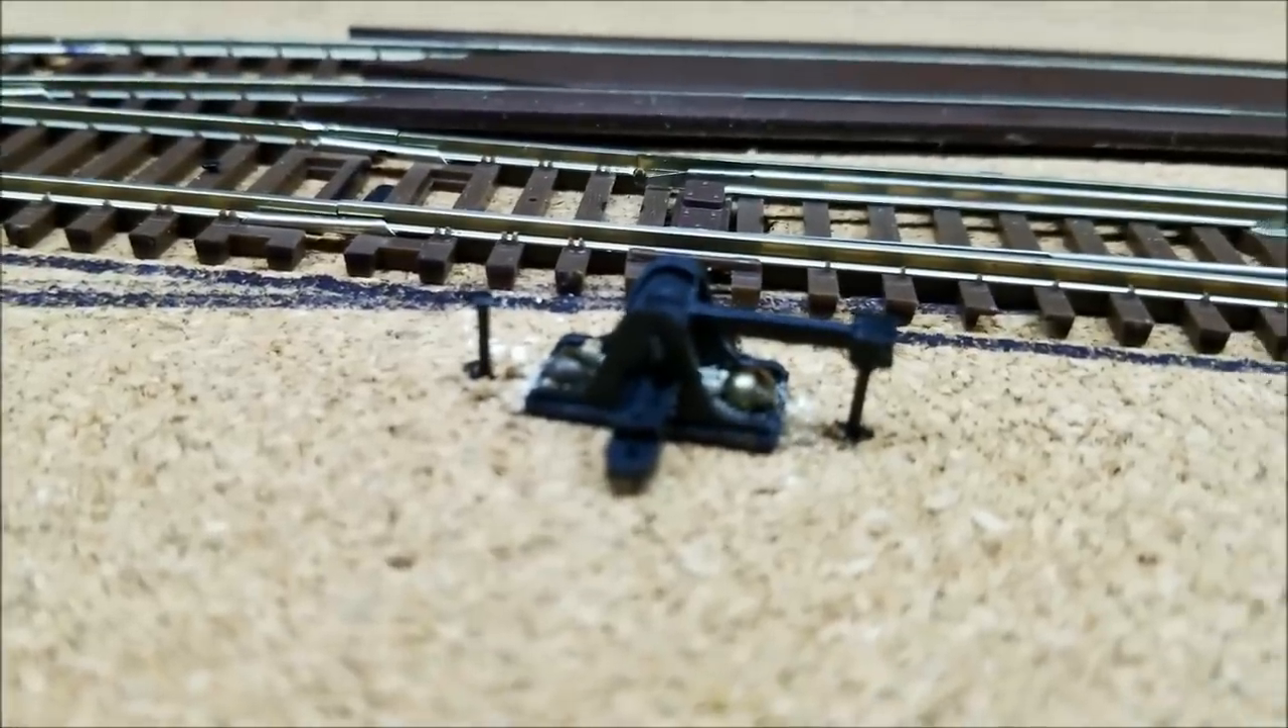You notice the two track nails nailed in on the outside.